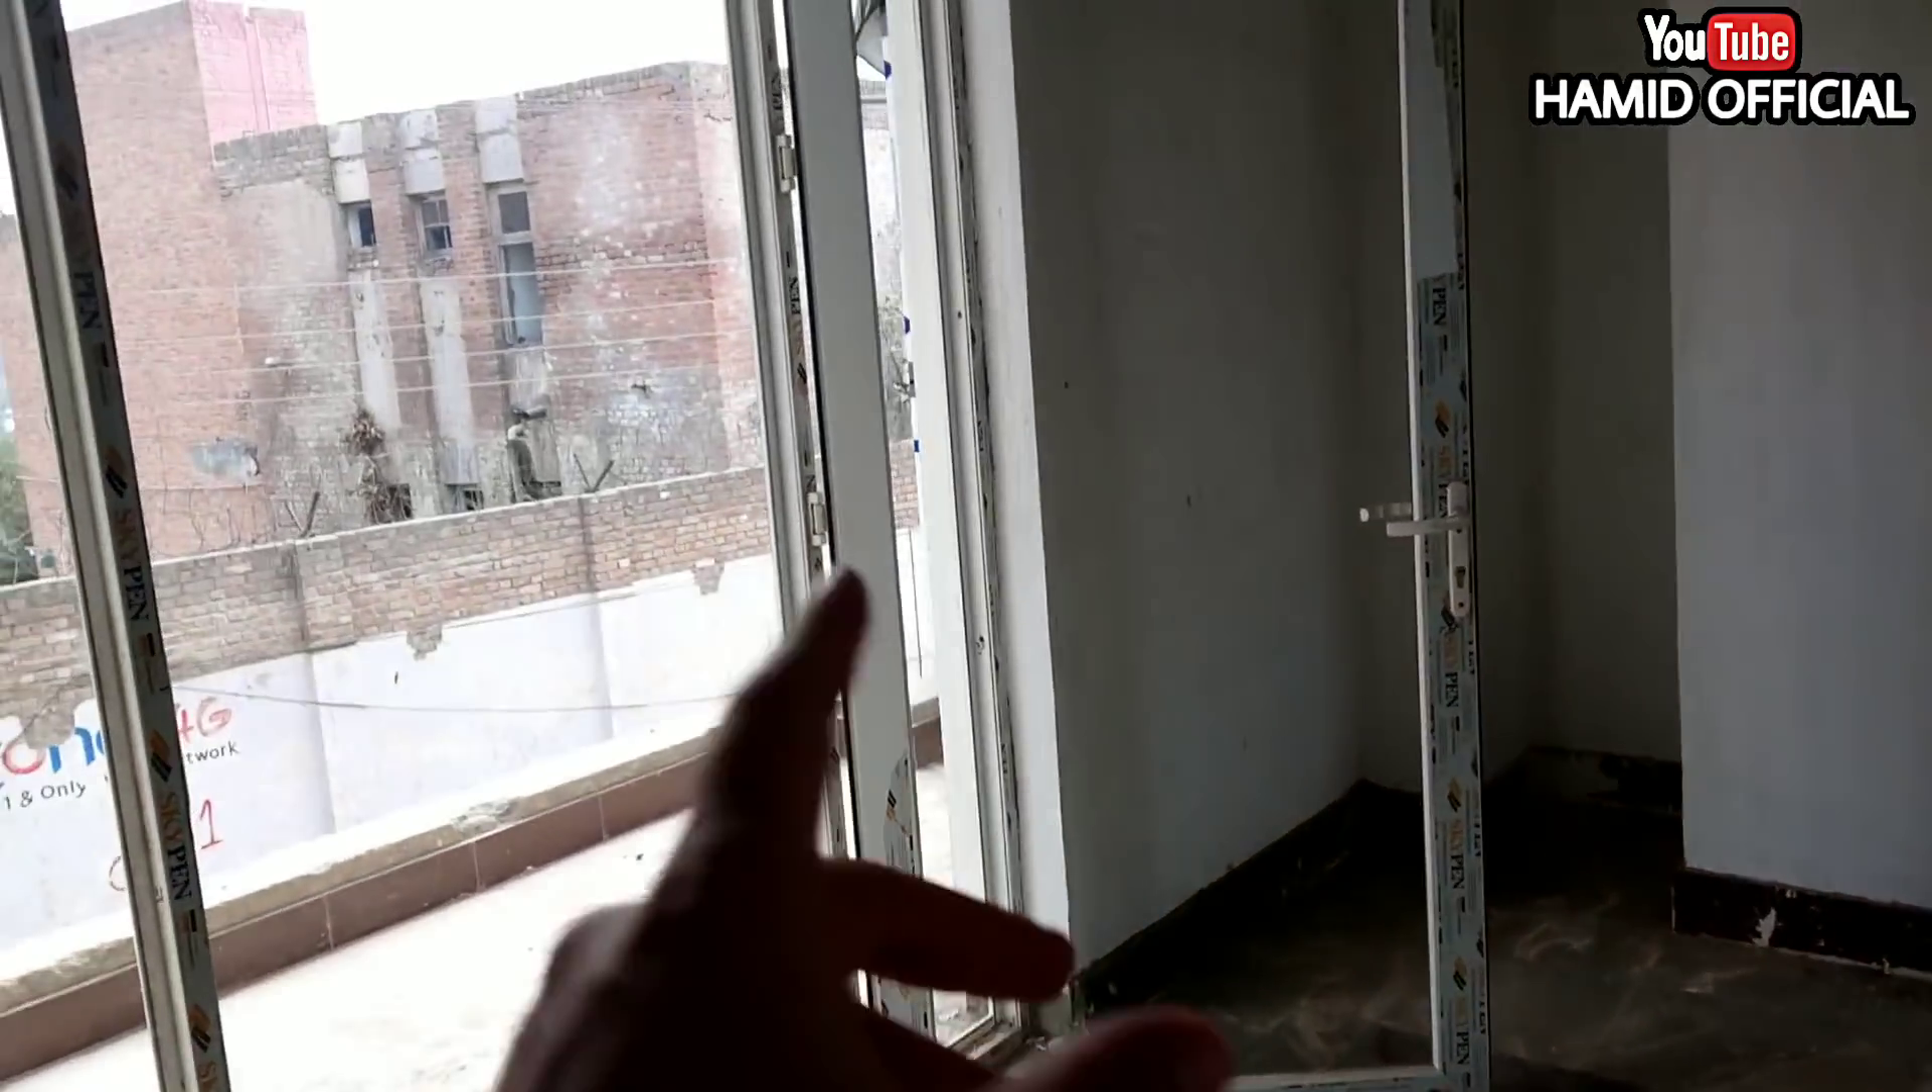یہاں پہ تو کام ہوئے ہوئے ڈور انسٹال ہو چکے ہیں۔